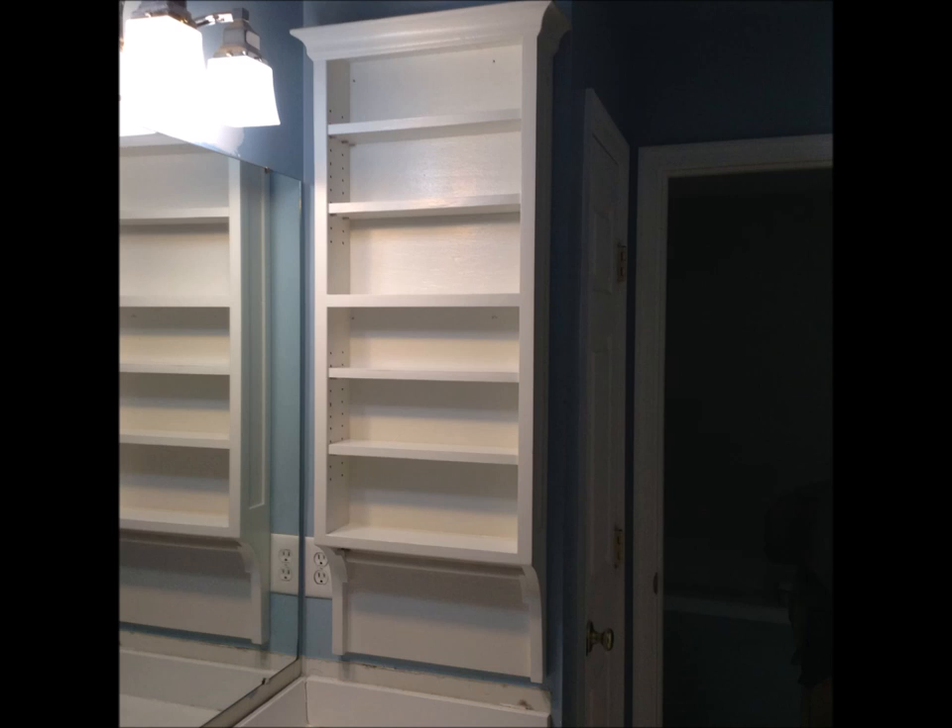That is the medicine cabinet mounted on the wall.